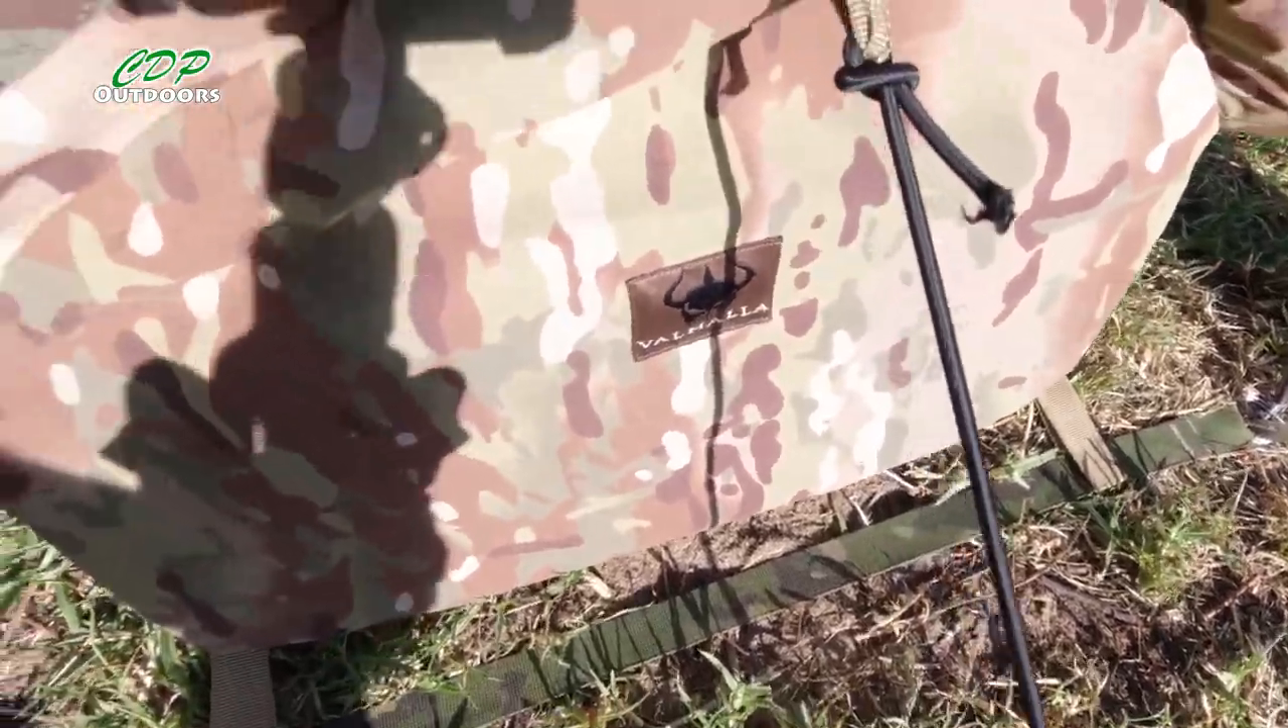That bungee's gone up to that tie-out point.